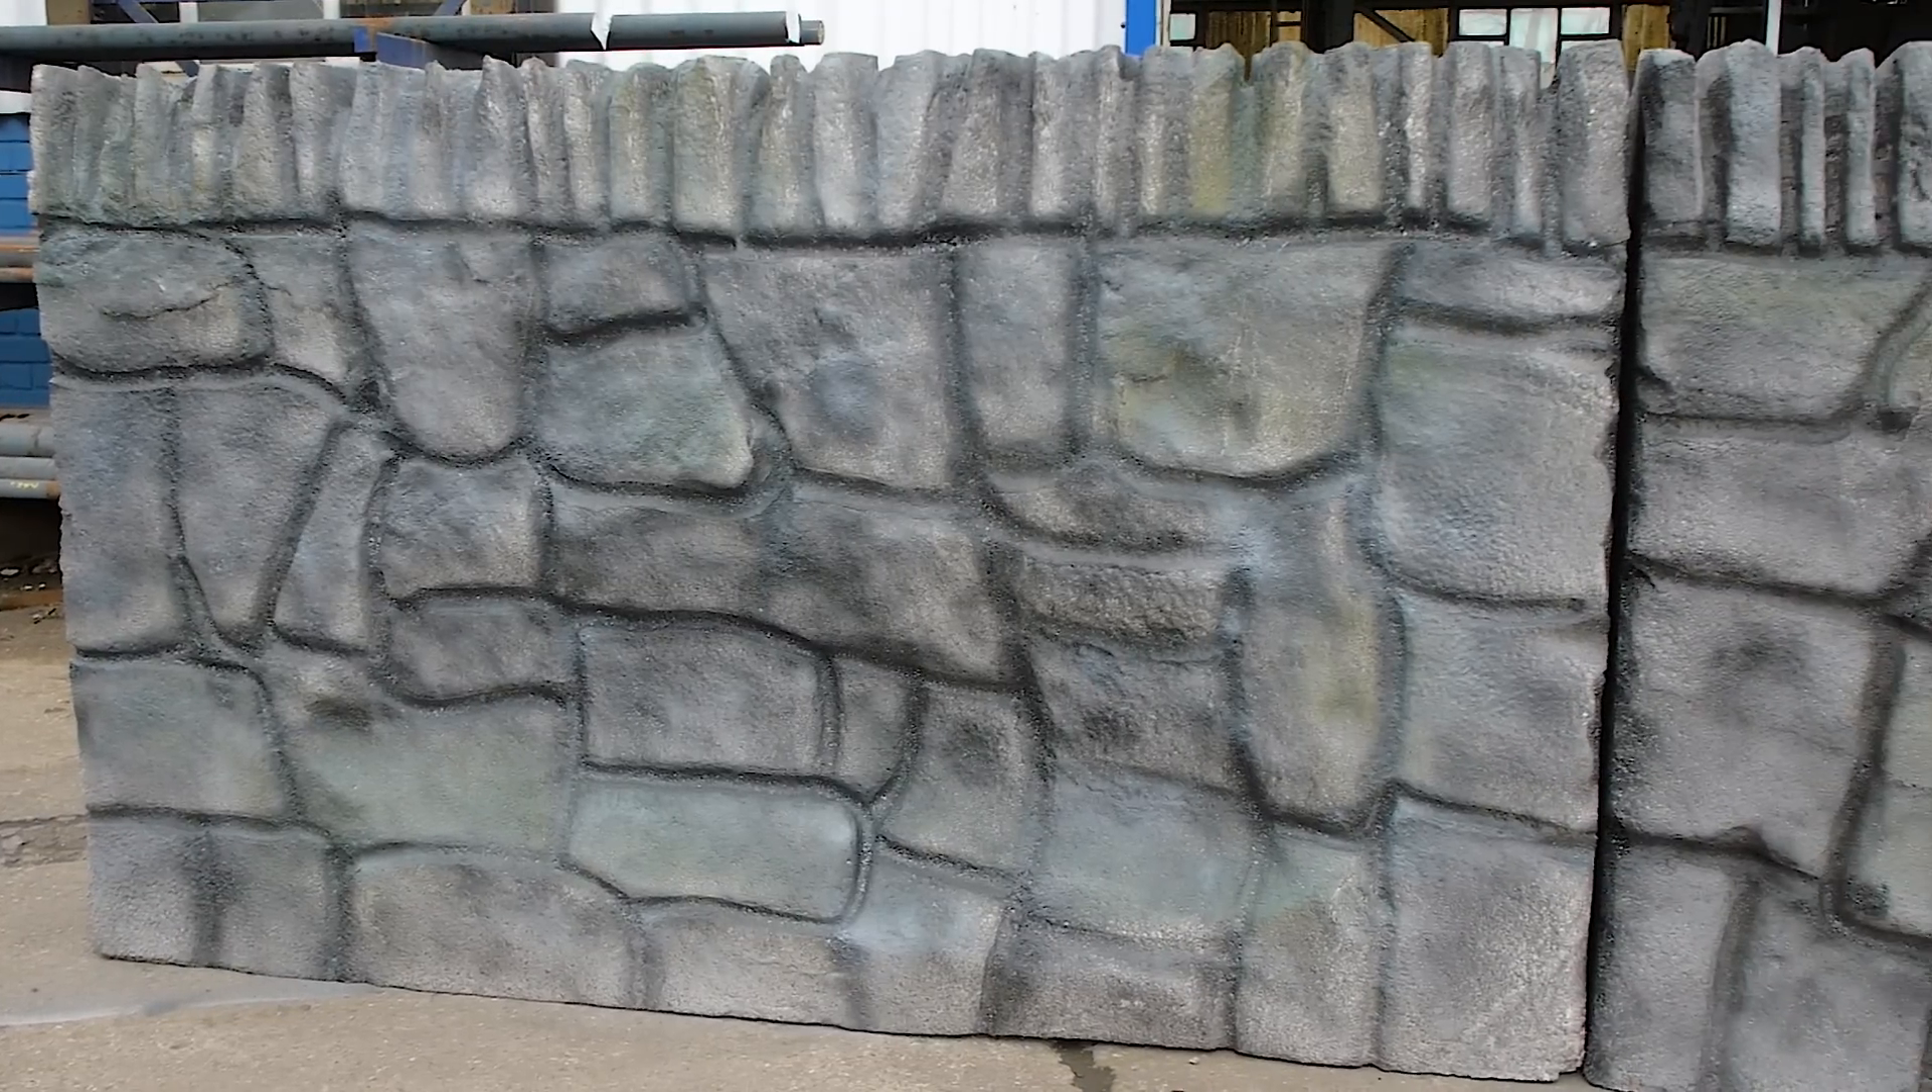Now at this point I'm pretty happy with how the wall looked there's obvious gaps between the different sections but we'll sort that when we get to the theatre.